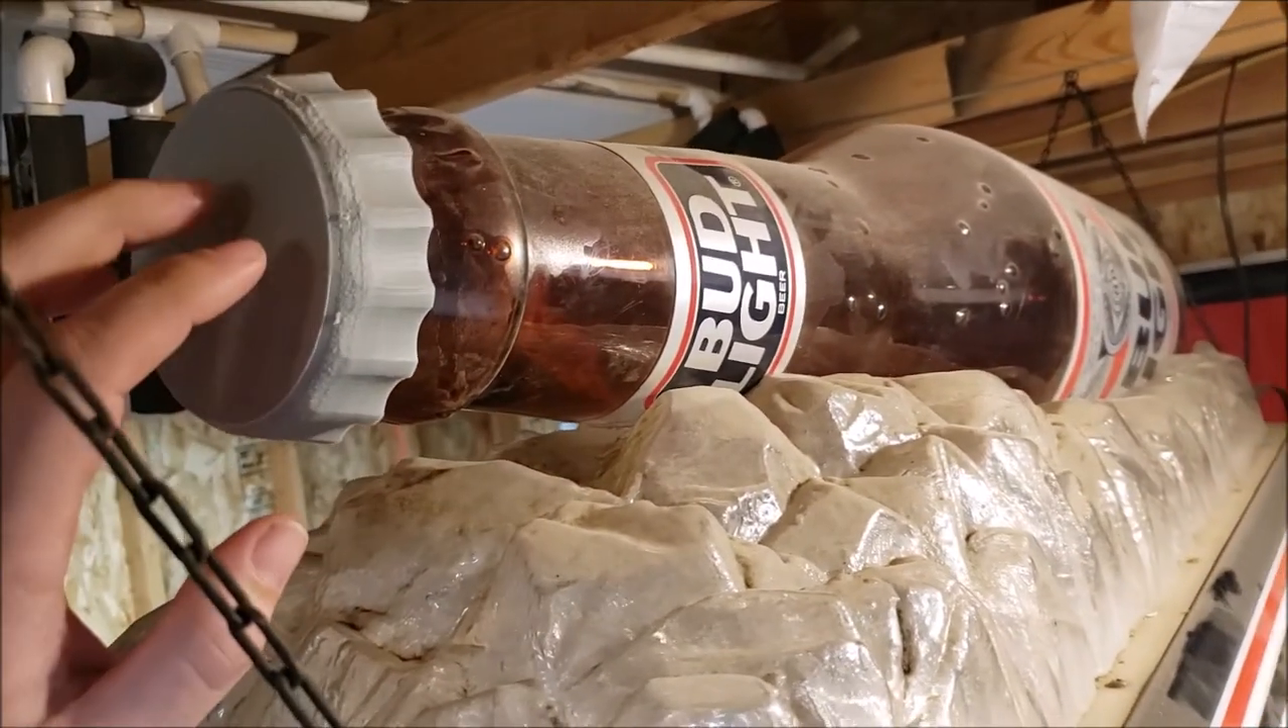So I test fit the new cap onto the bottle and oh man that looks good the silver looks good I'm pretty happy.